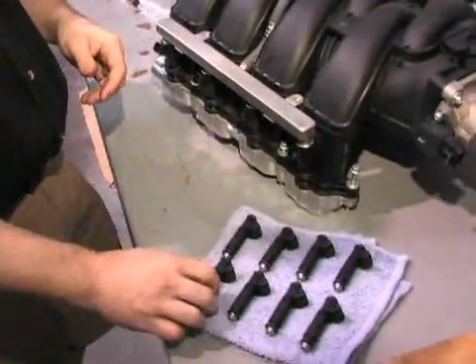We've already got the intake manifold removed from our 2006 Mustang.